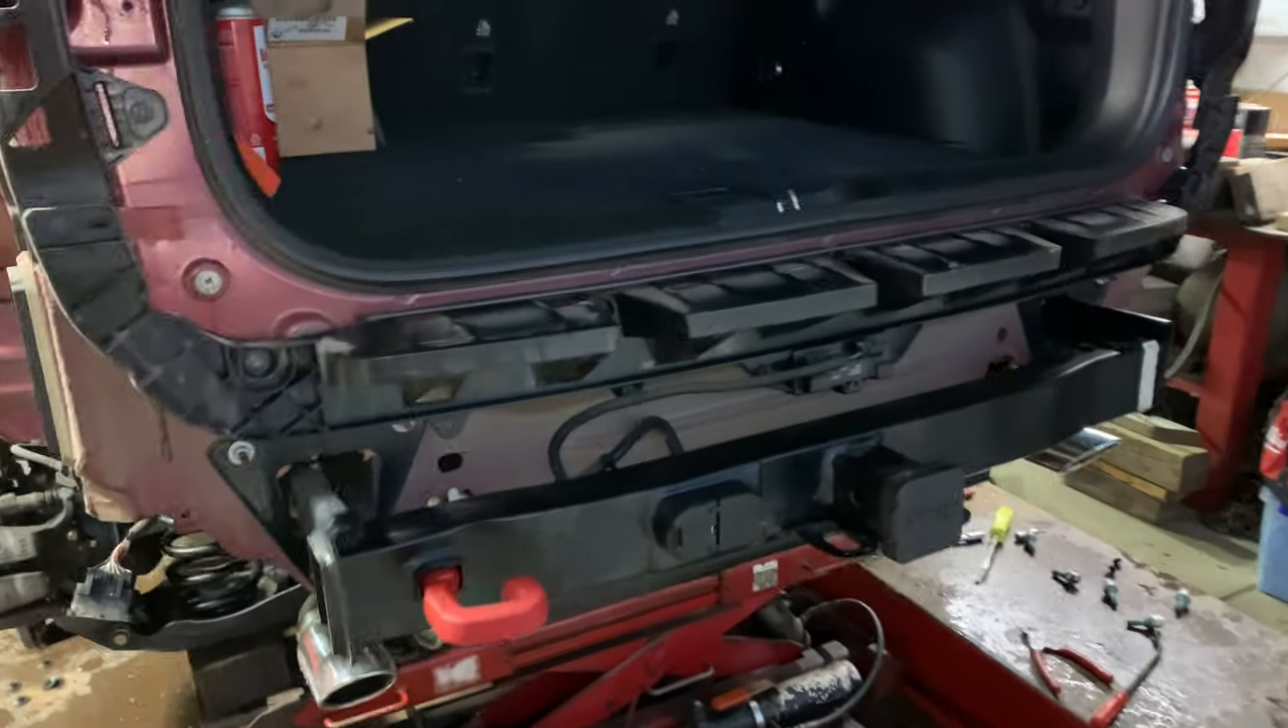There's the jeep with the bumper cover removed everything looks real good back here nothing seems to be rusting or corroding.